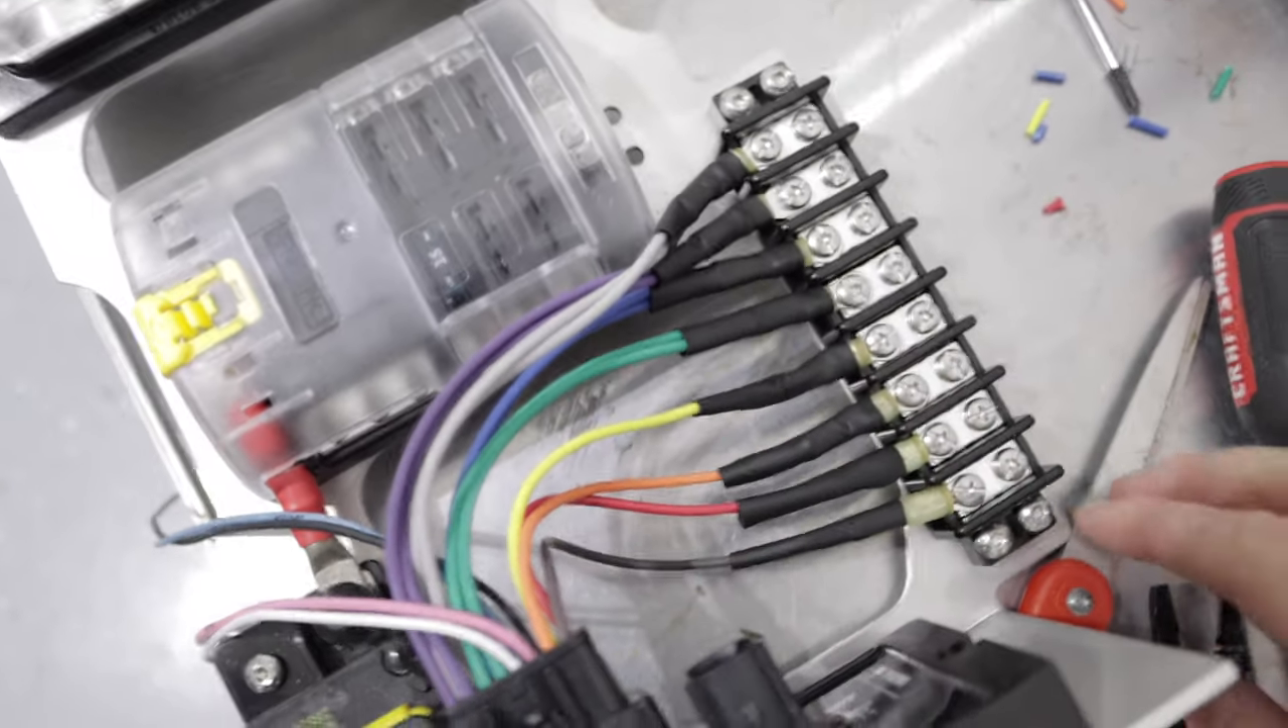All right so we got all these first wires lined up and put into the terminal block right here.